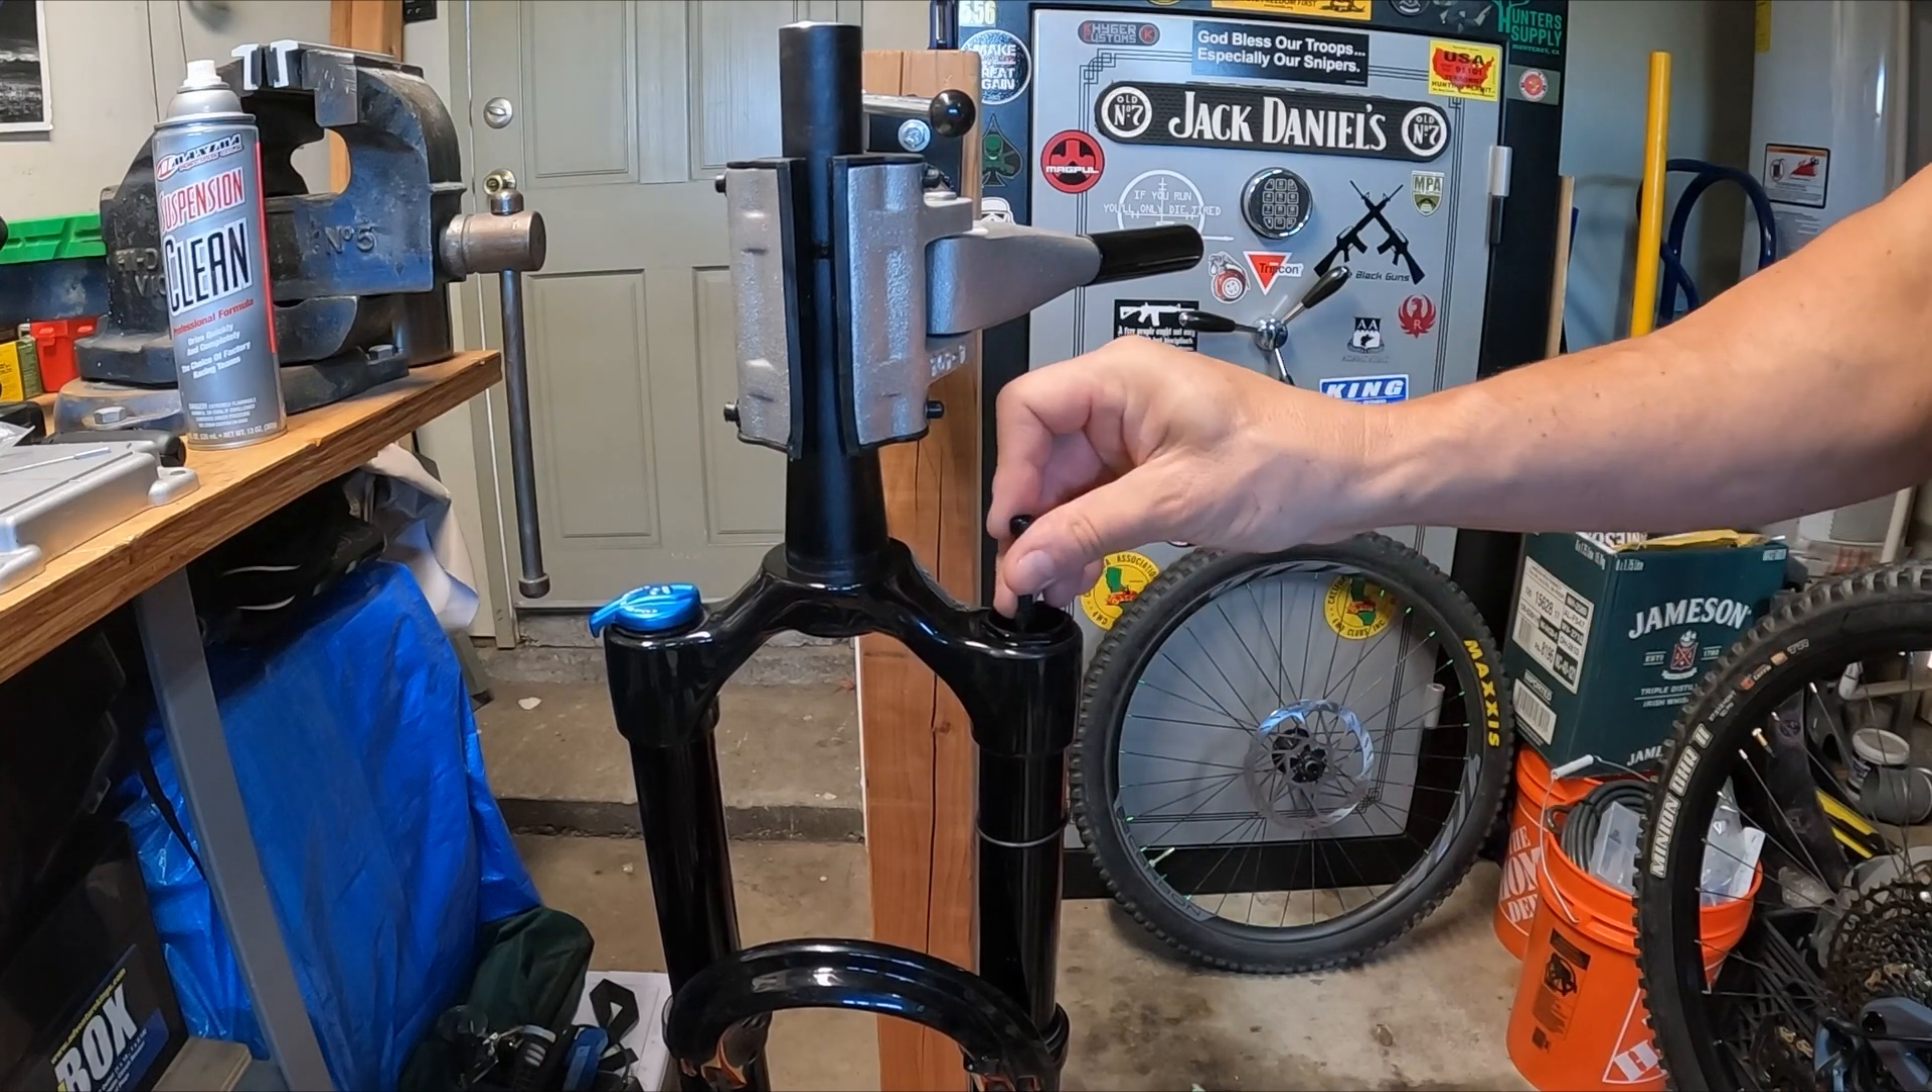Alright got the fork off the bike.